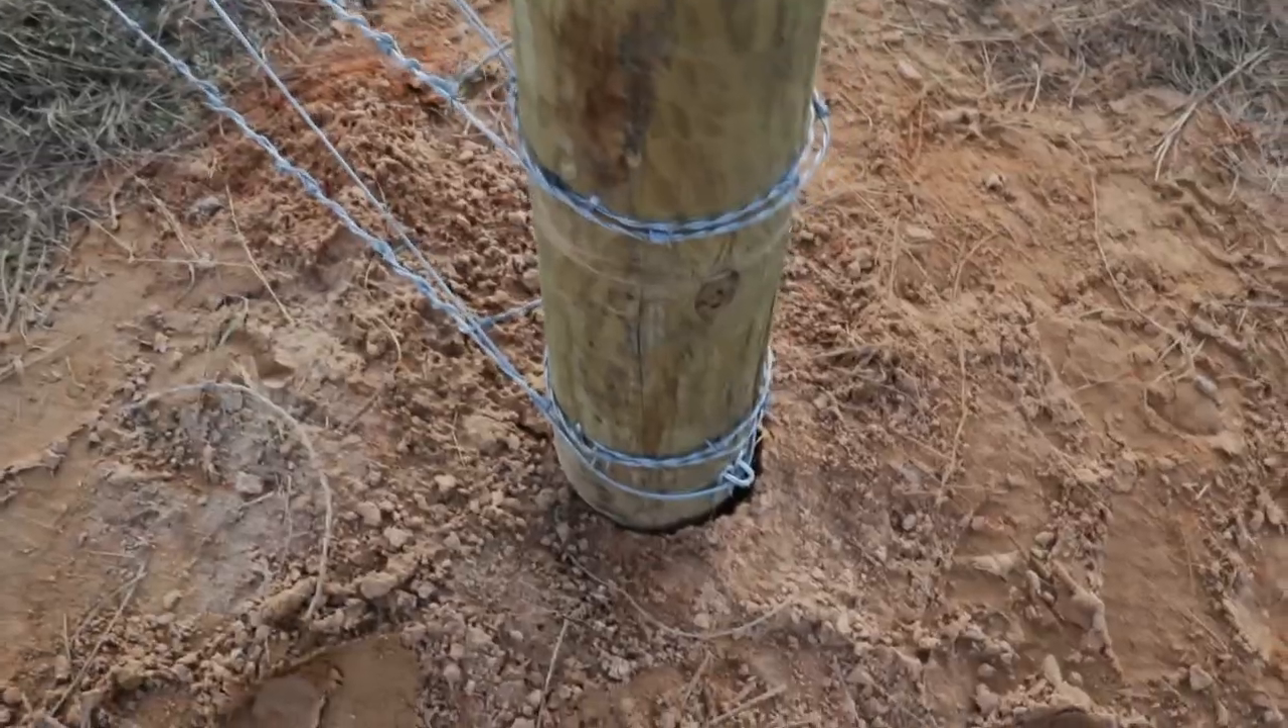Now, you can see the gap that formed as we tensioned it.